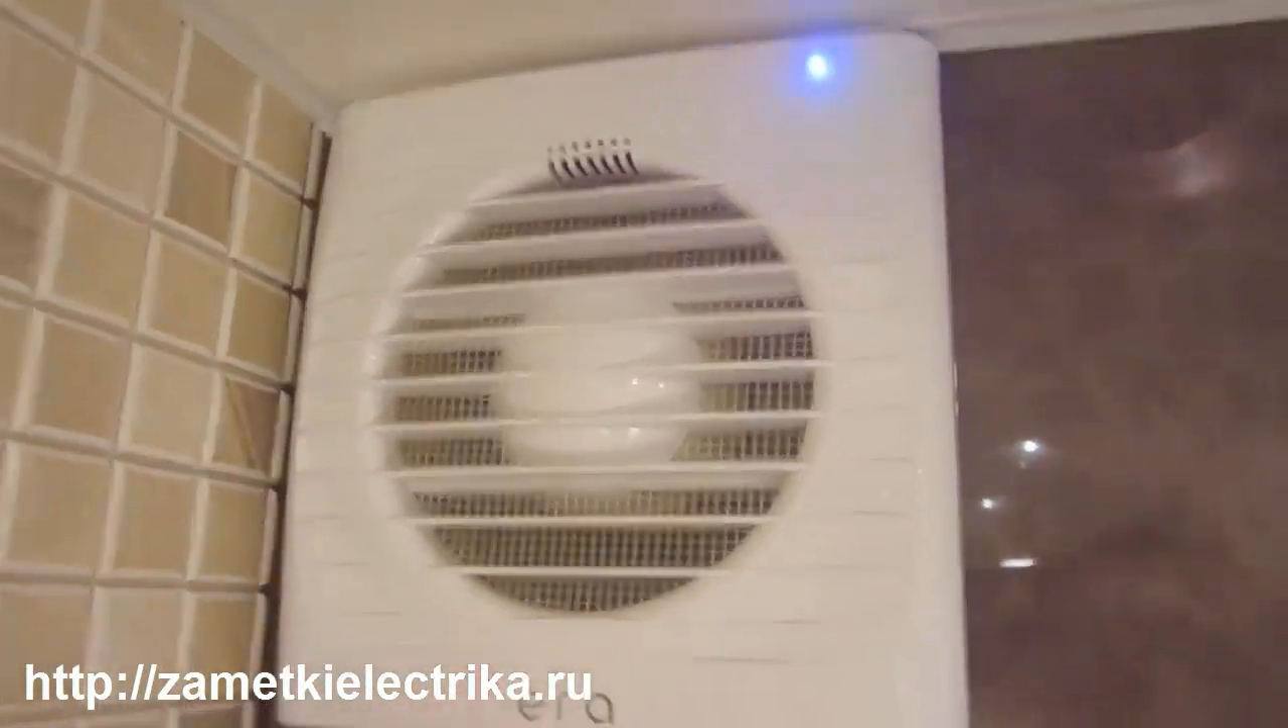Ну, теперь закрыл крышку Установил сеточку.